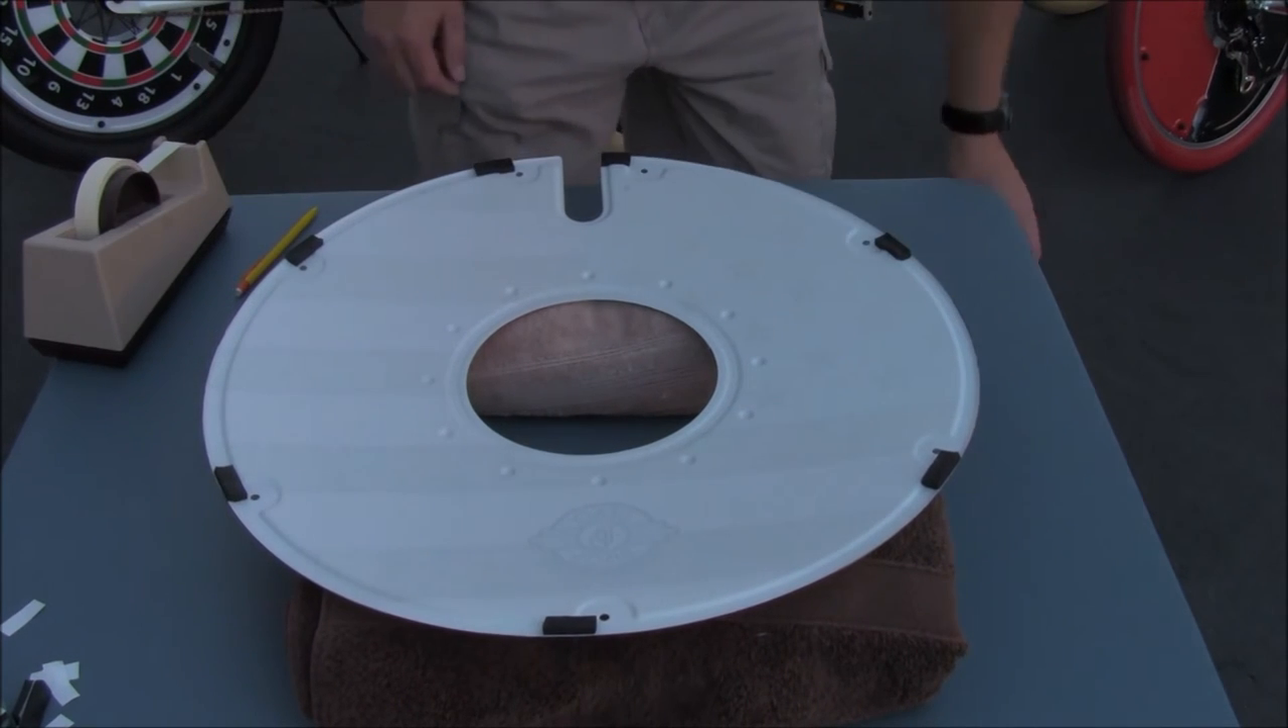Okay it looks like now we've got our tape placed along this deco disc here we're ready to set the wheel back on.